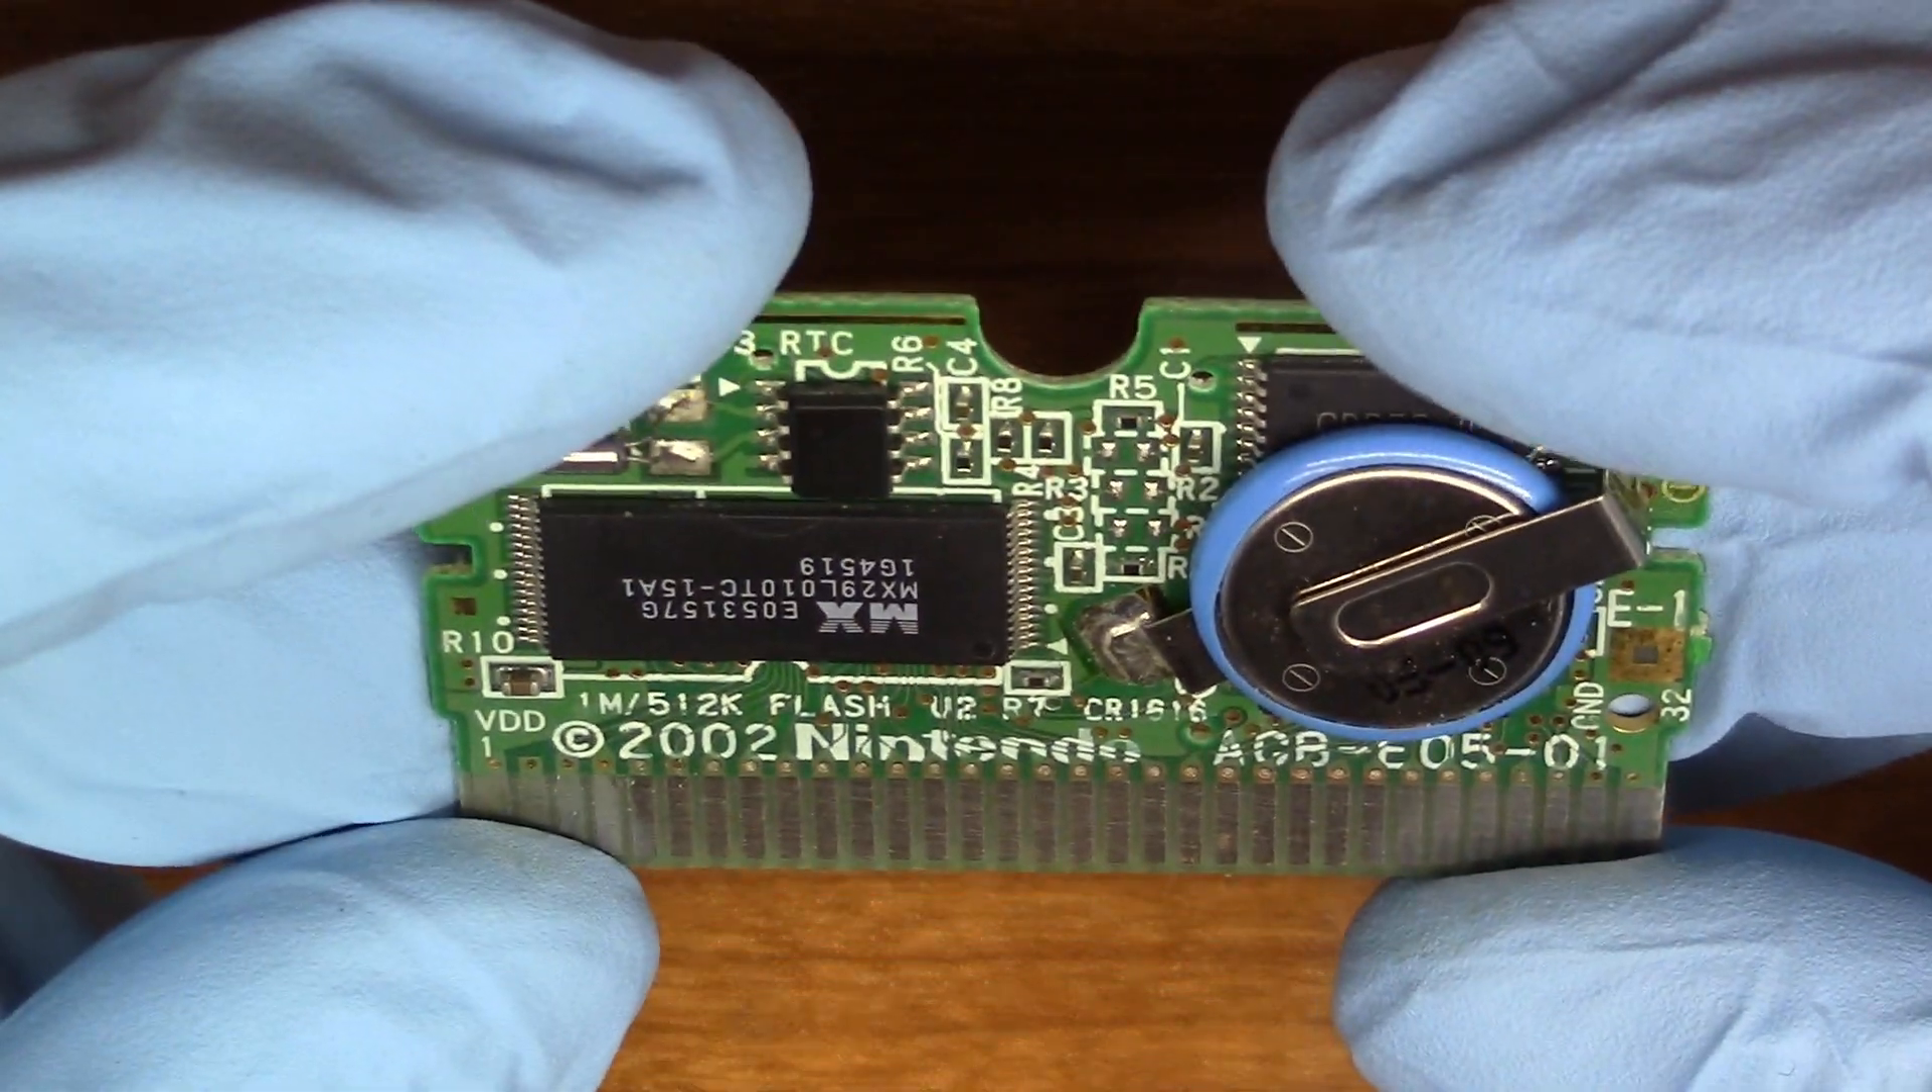So we have the original battery in.